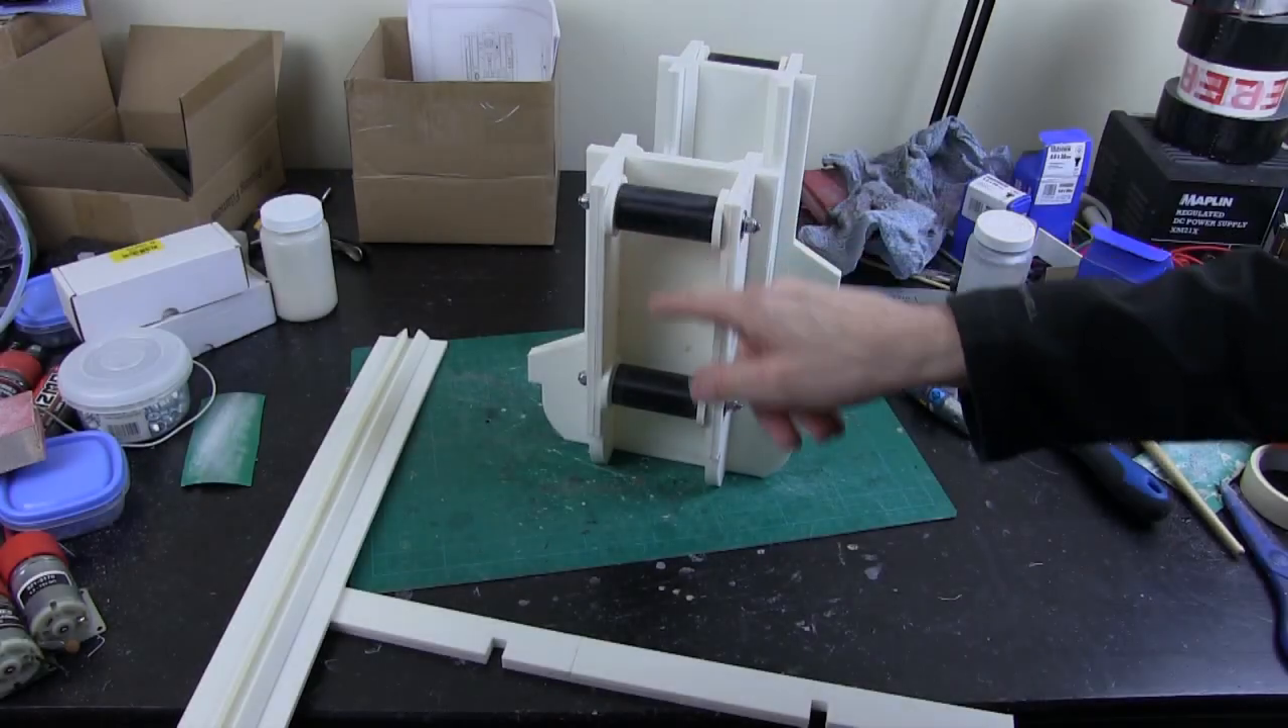My rollers are installed on the carriage here so i've got two at each end and those are mounted on six mil bearings with a bit of studding.